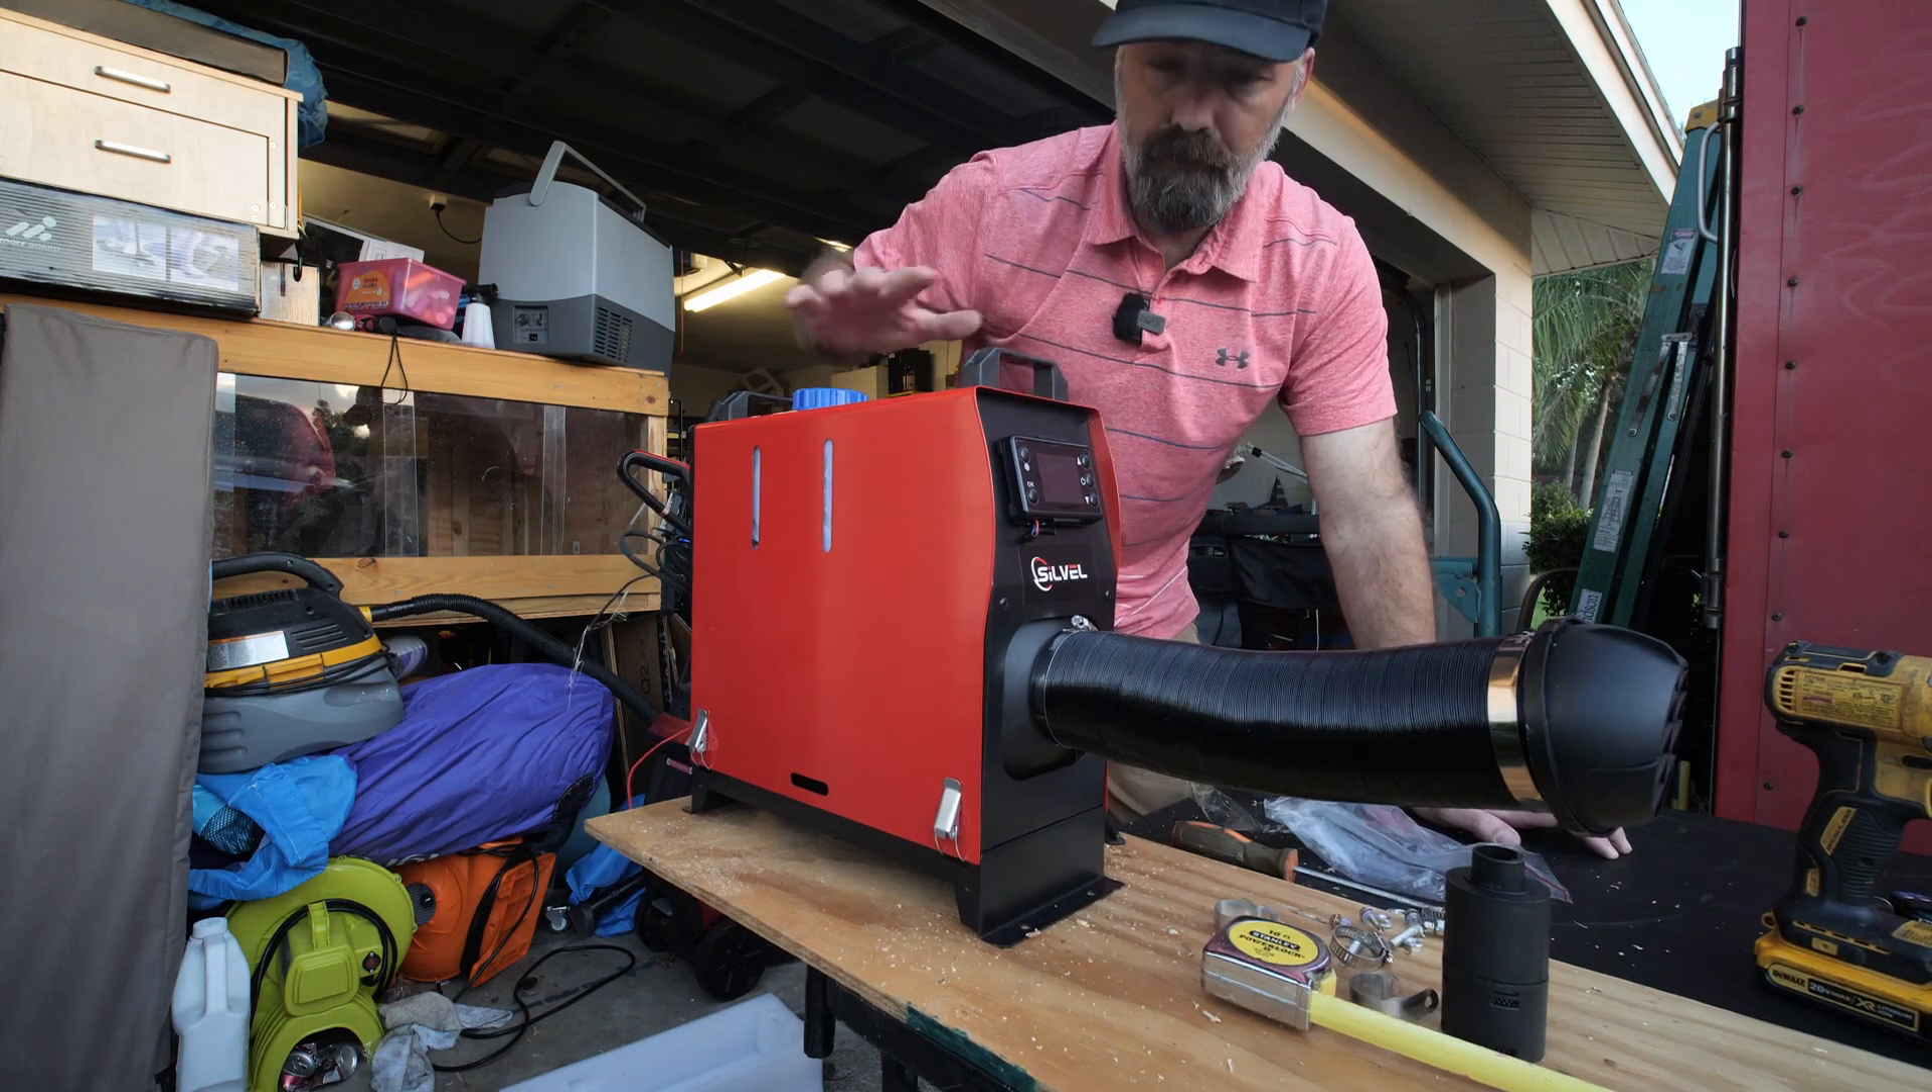Now you have your vent fully installed.